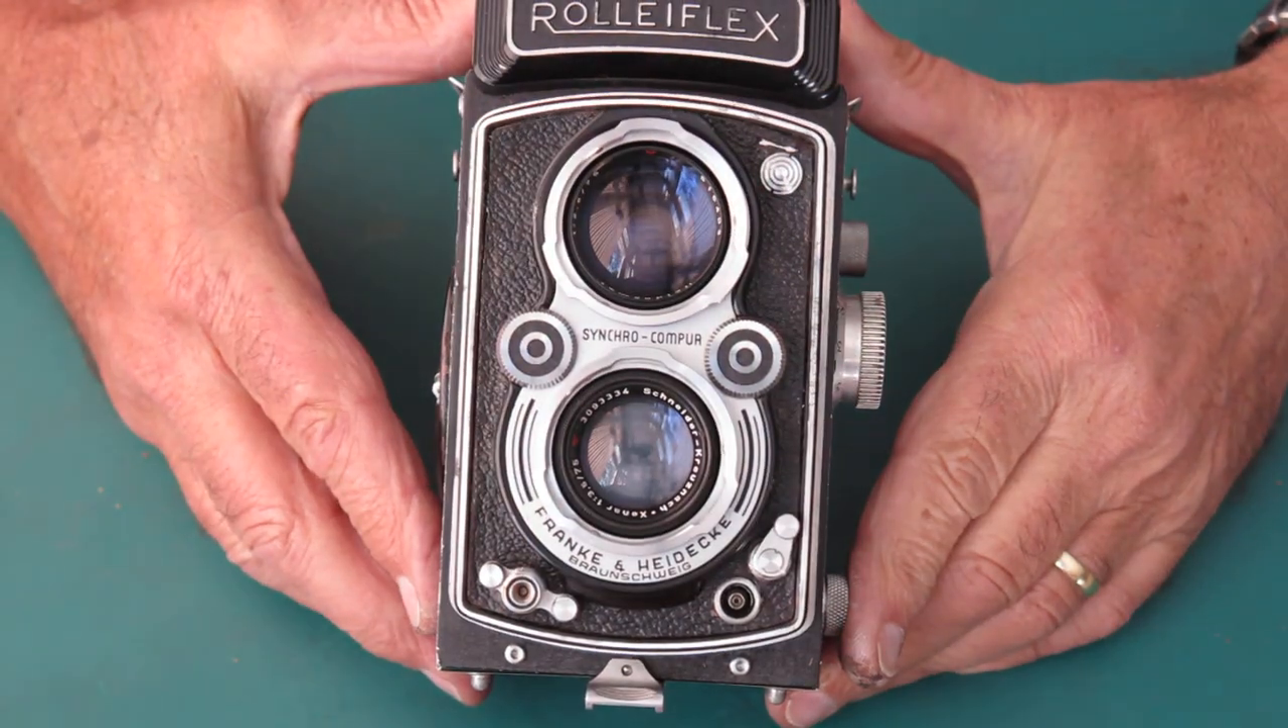Well I did get the leather back on the front.